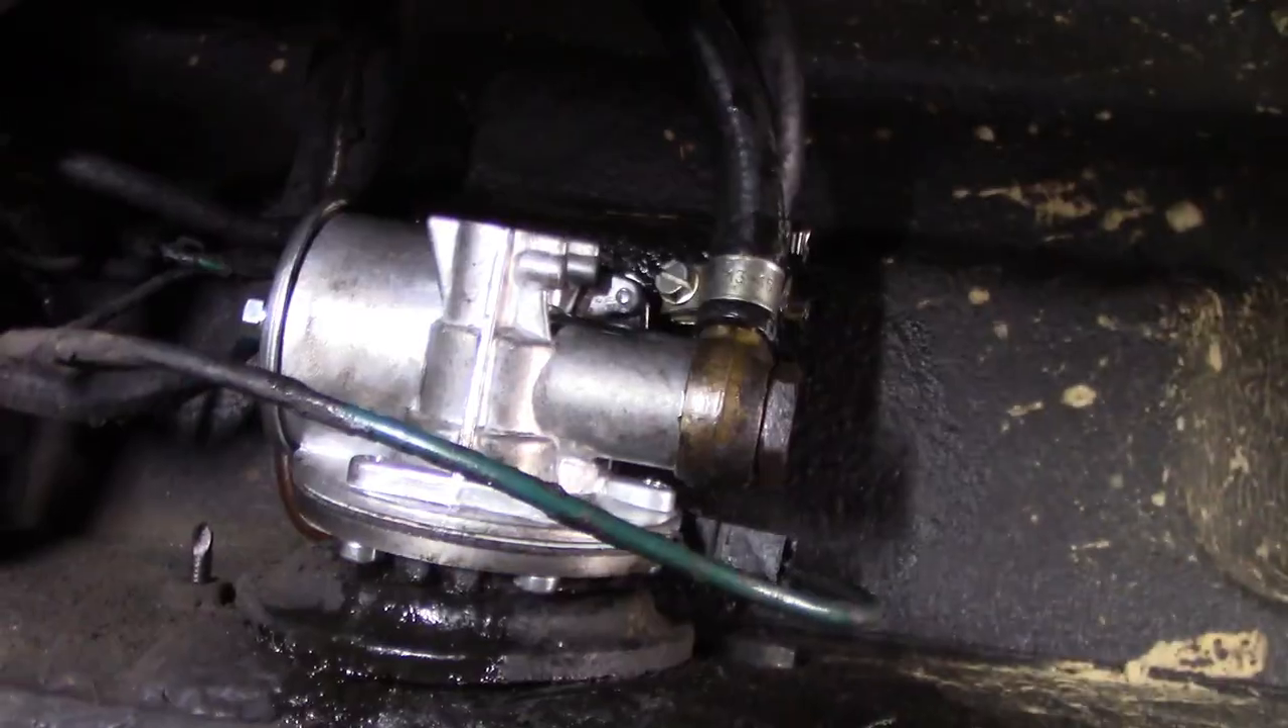I got the new fuel pump on there.